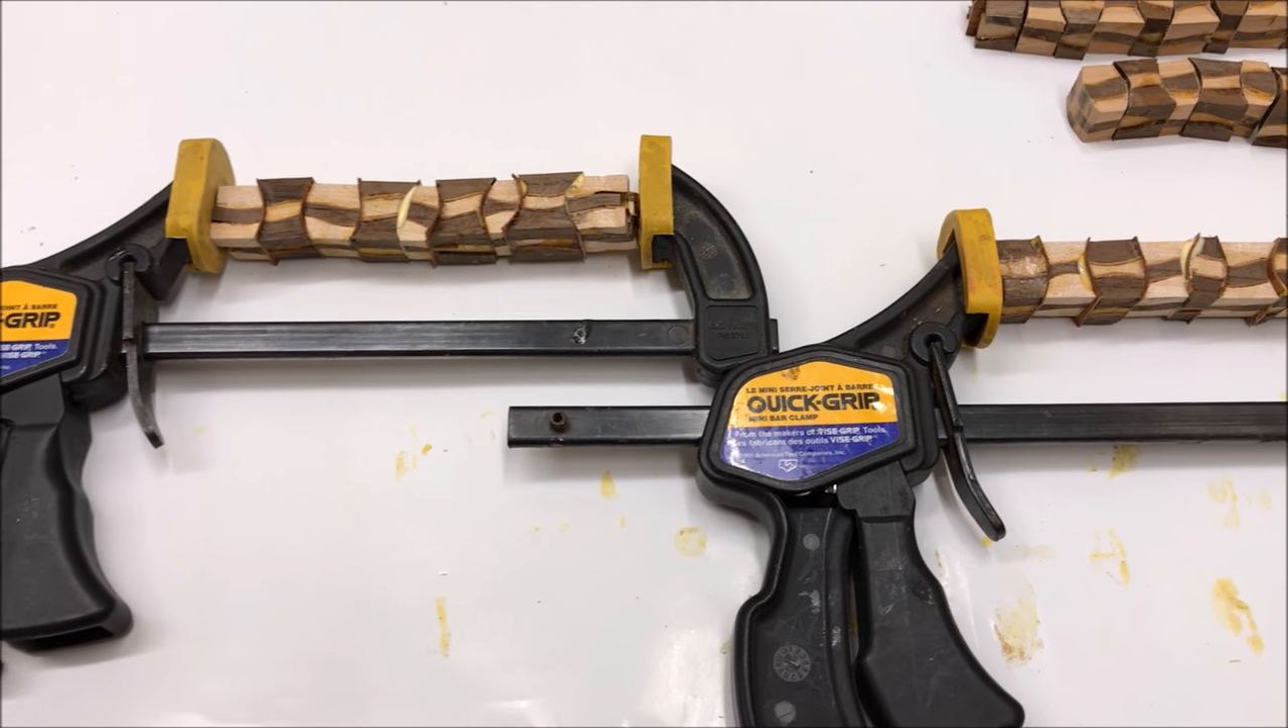I just made the final glue up on my maple and walnut blanks.